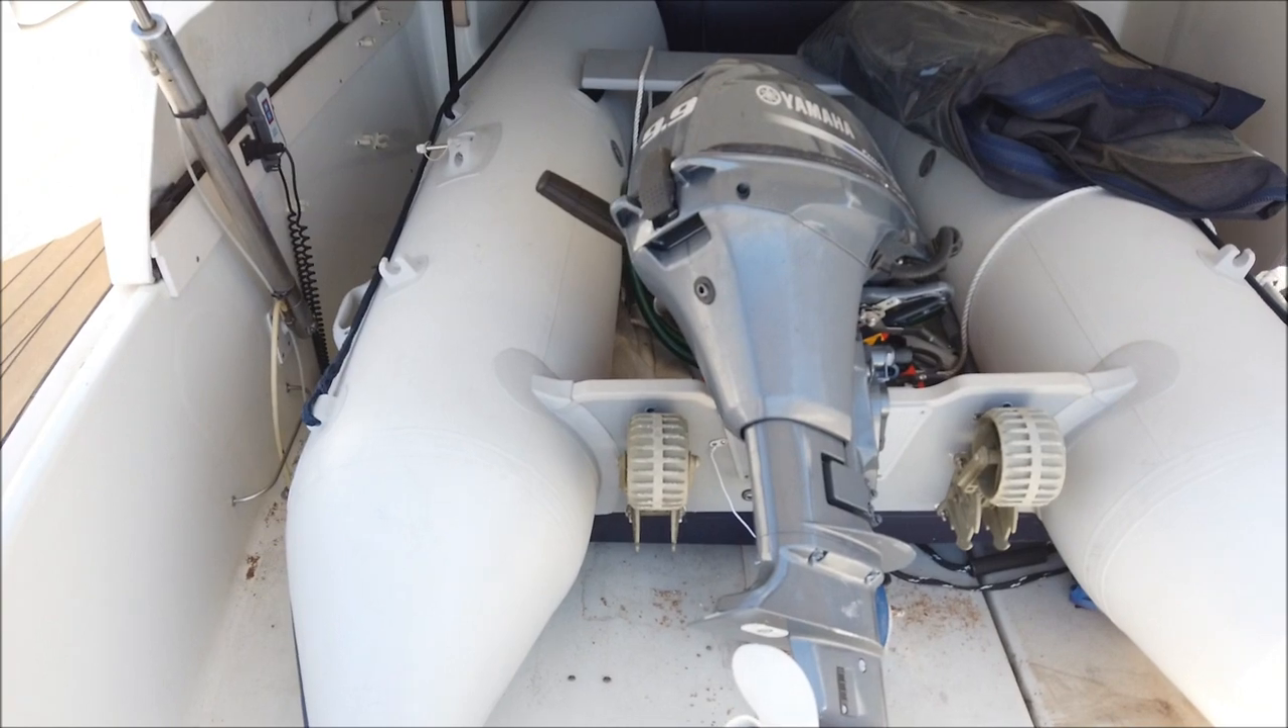So guys there we are, transom wheels on a dinghy.